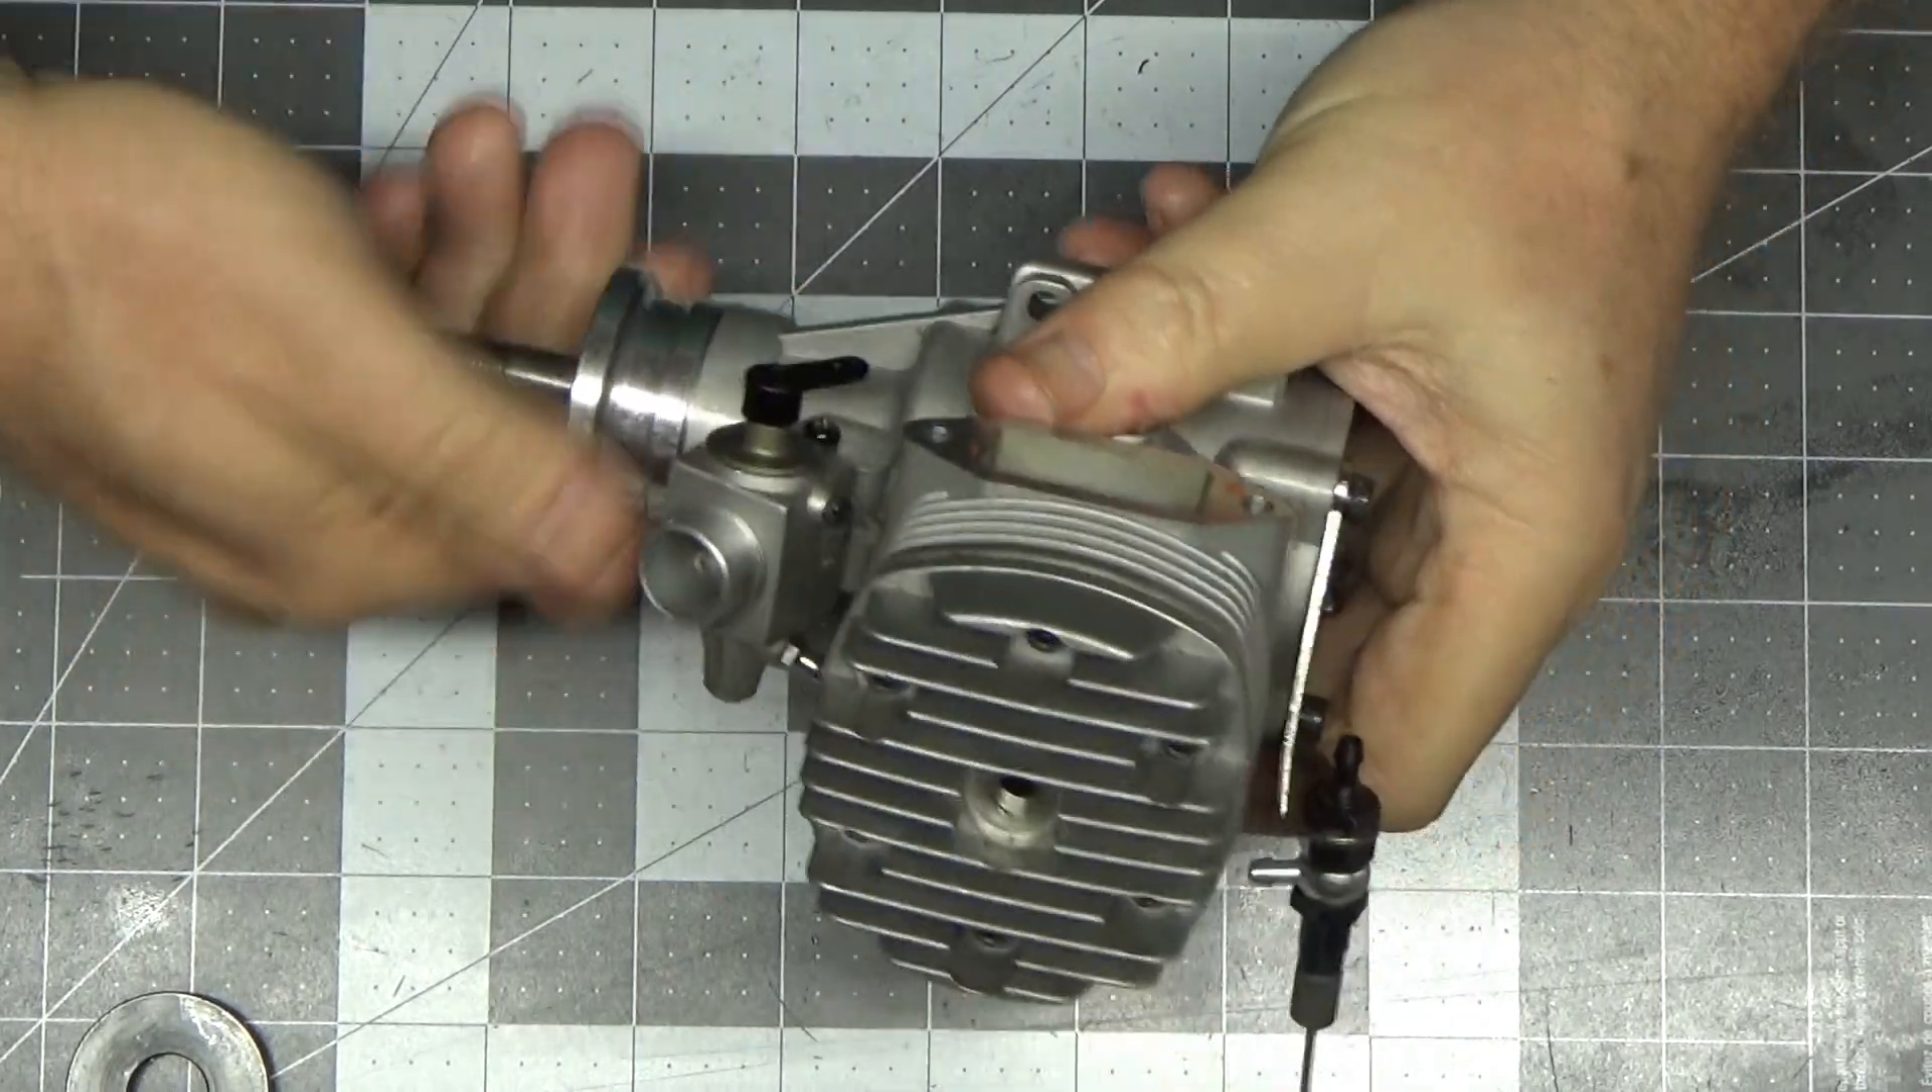This engine is reassembled and I don't even have a glow plug in there.